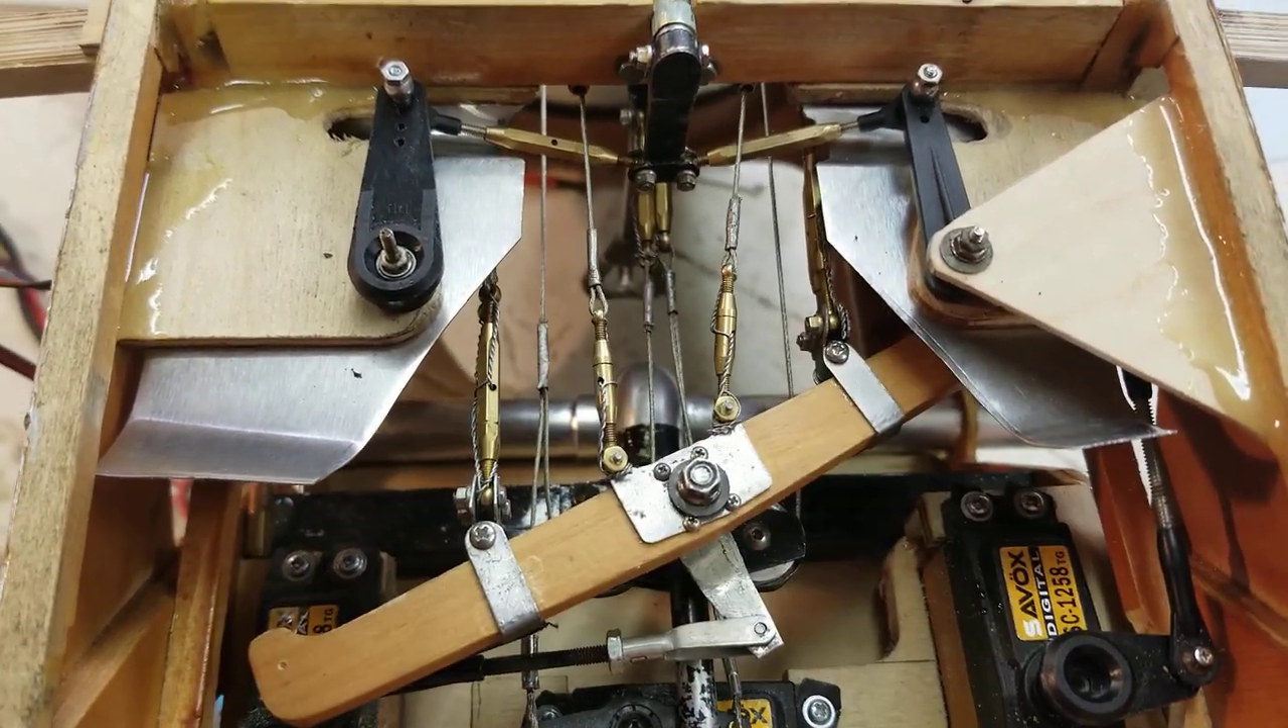My rudder tiller bar is hooked up but the outer turnbuckles work the rudder.